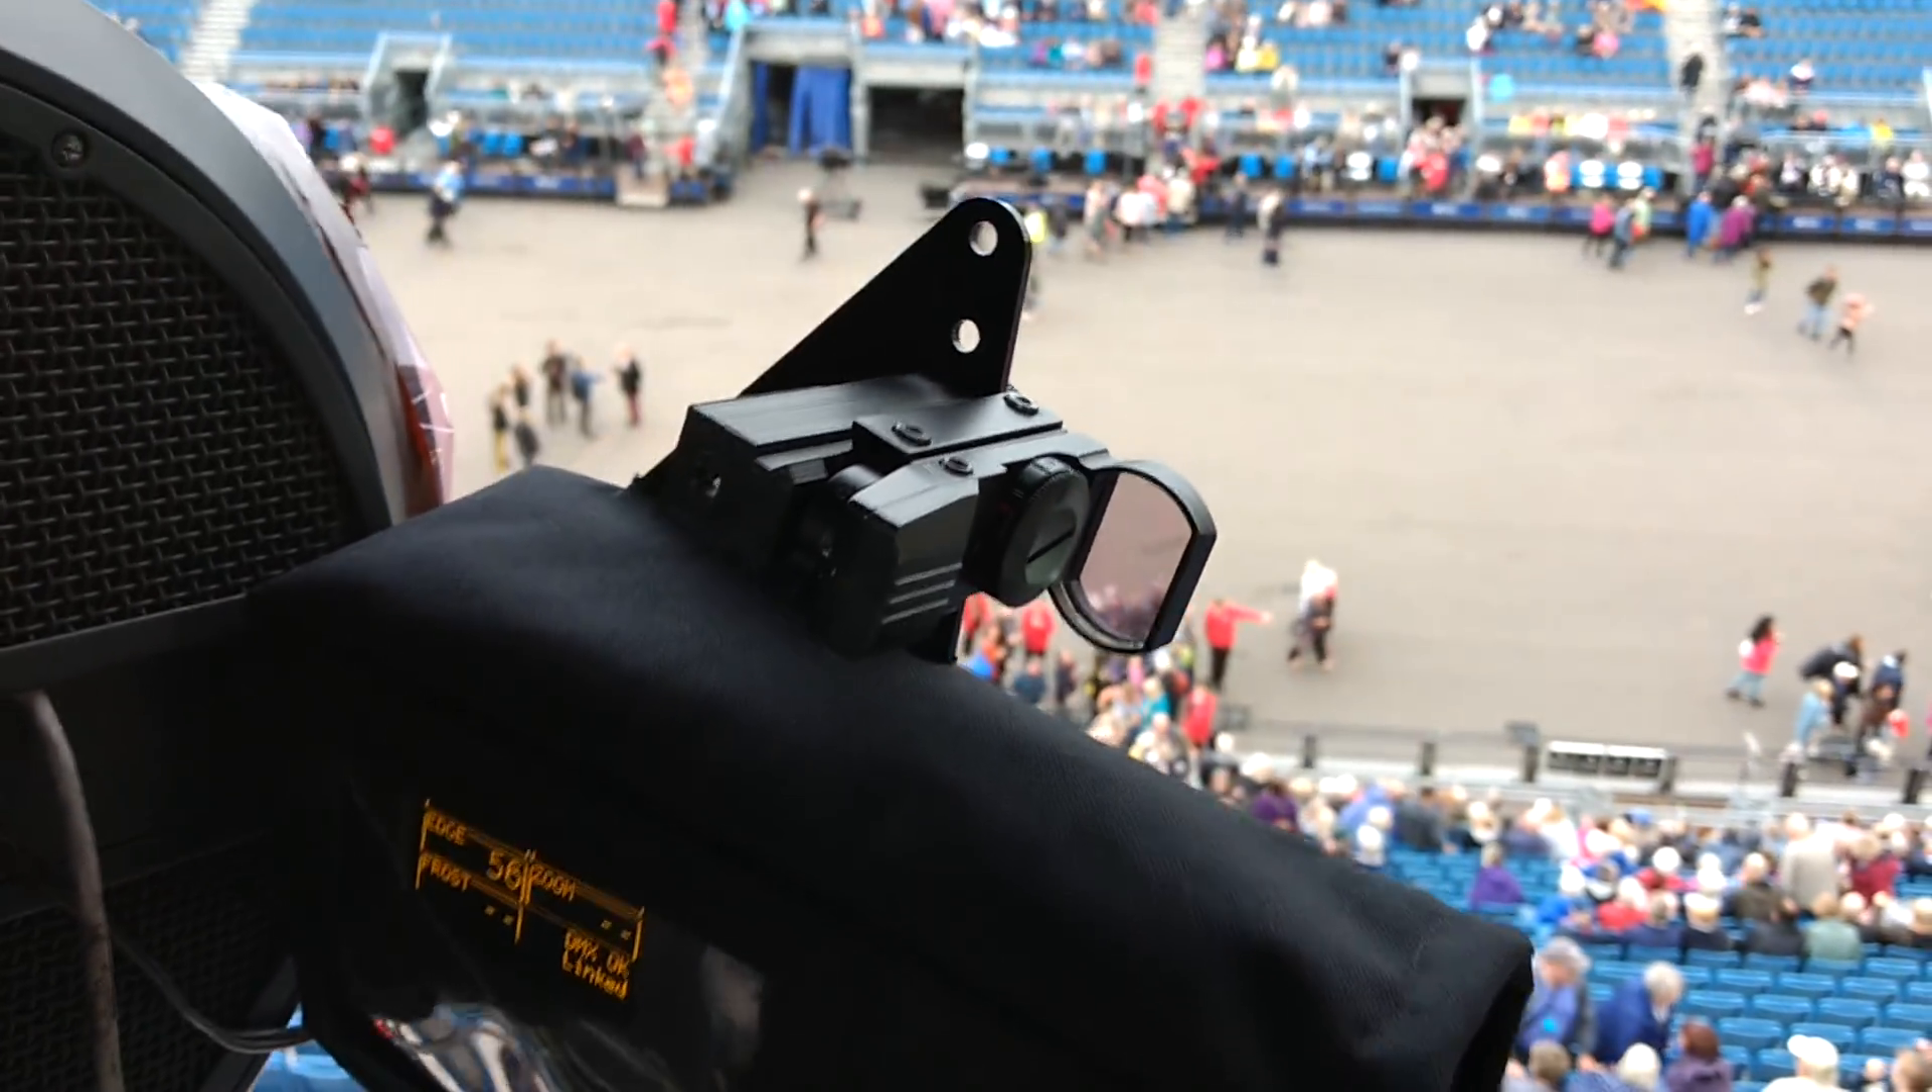So this is a bracket mounted on the arm of the follow spot, this manual control section and that's looking pretty good.